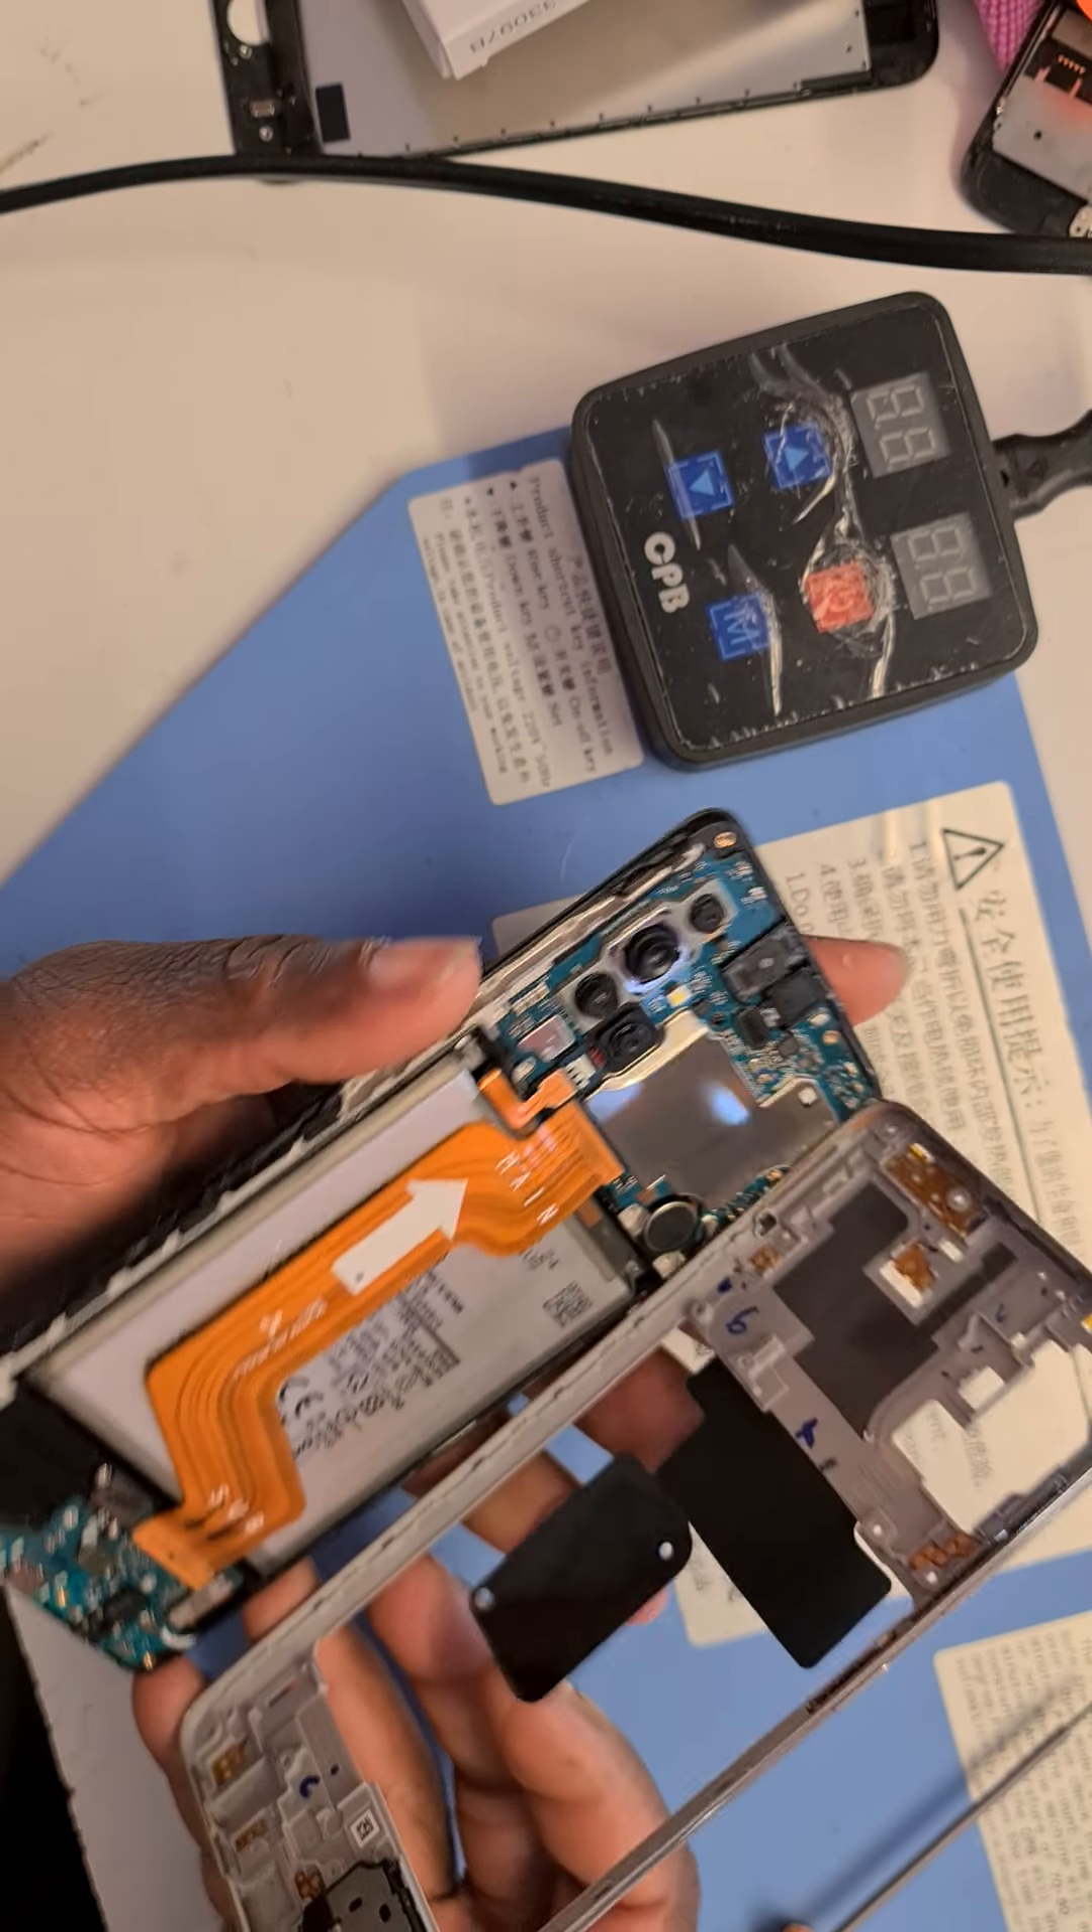So we are off with this middle frame.